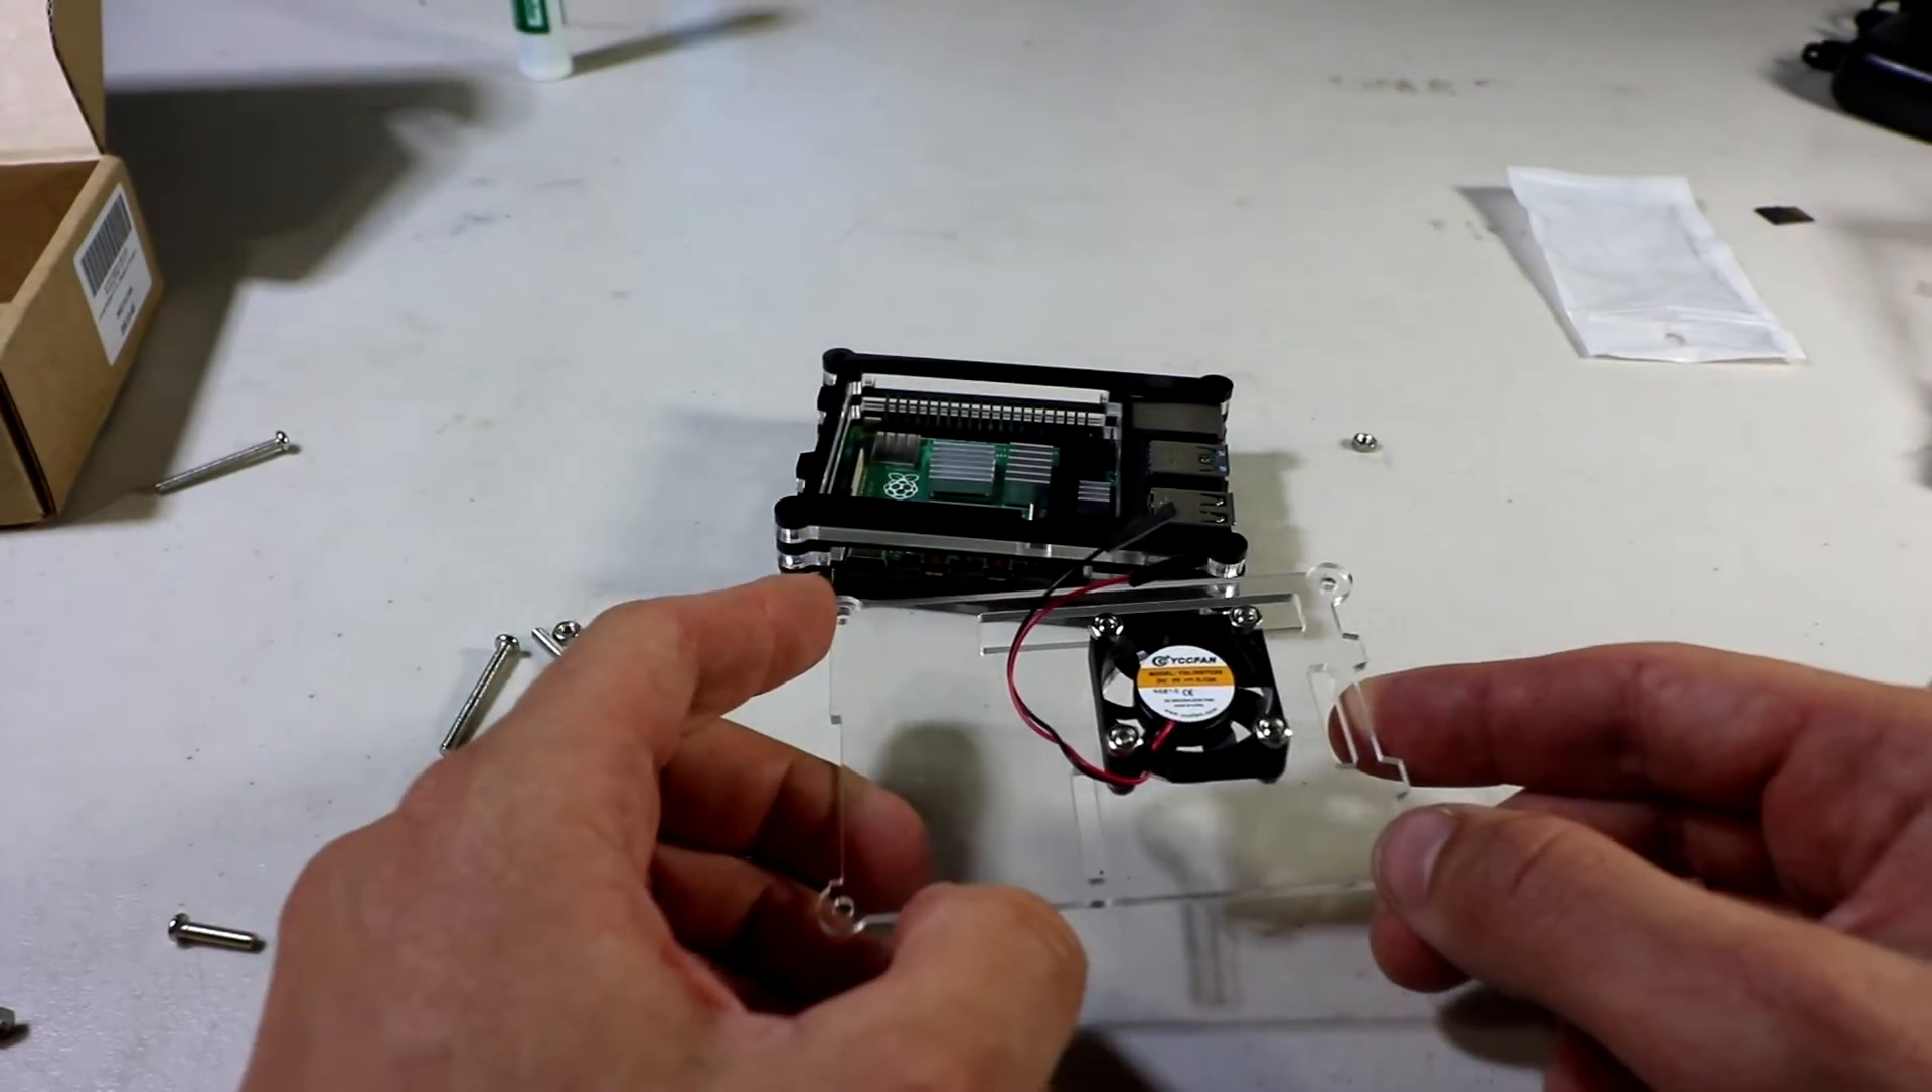So we now have the fan mounted already.